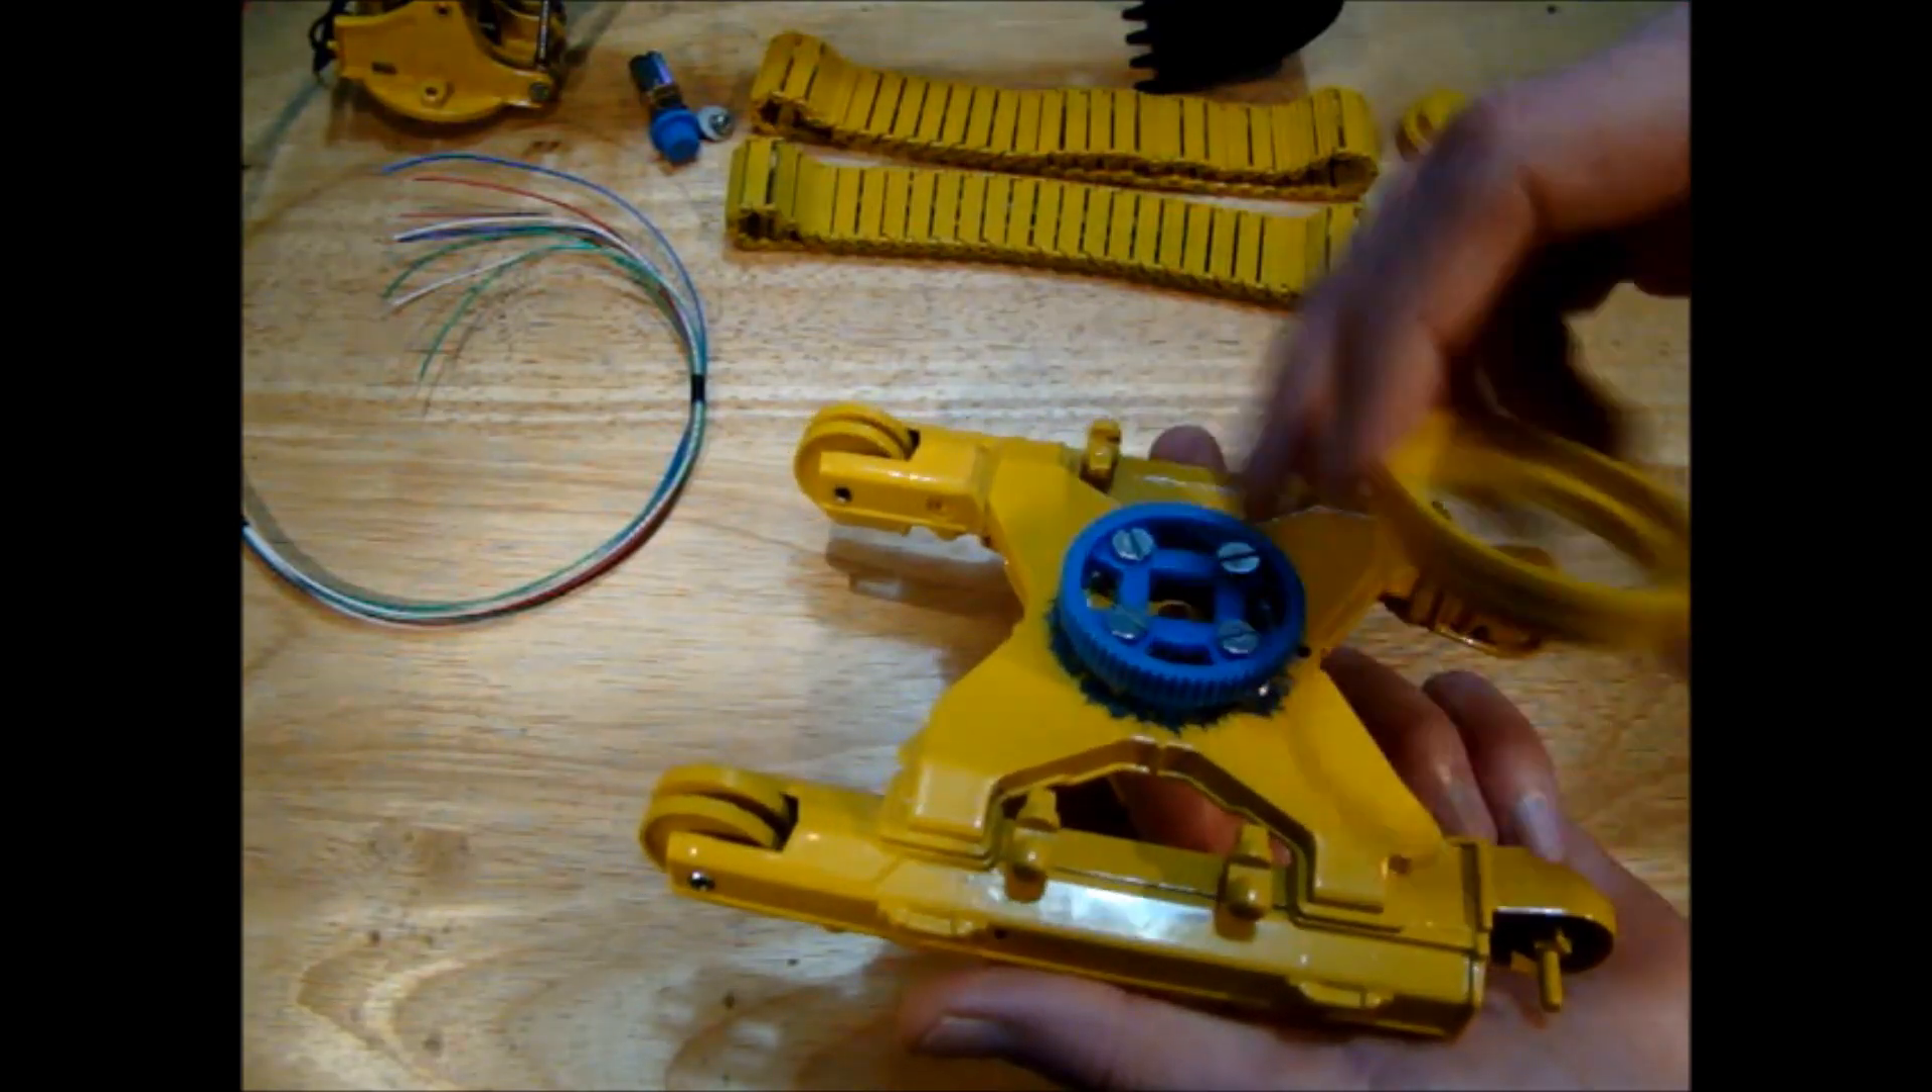Here is the gear for the slewing mechanism mounted on the chassis.